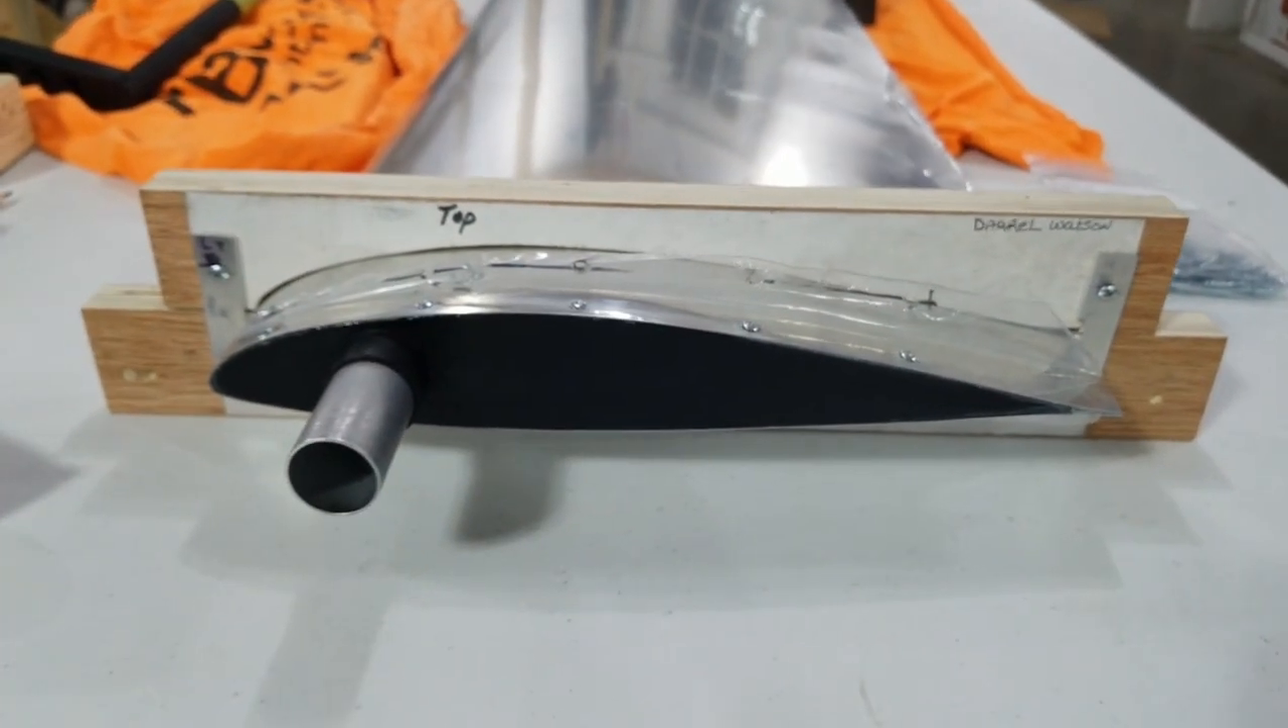Okay, we've got the end cap put in.